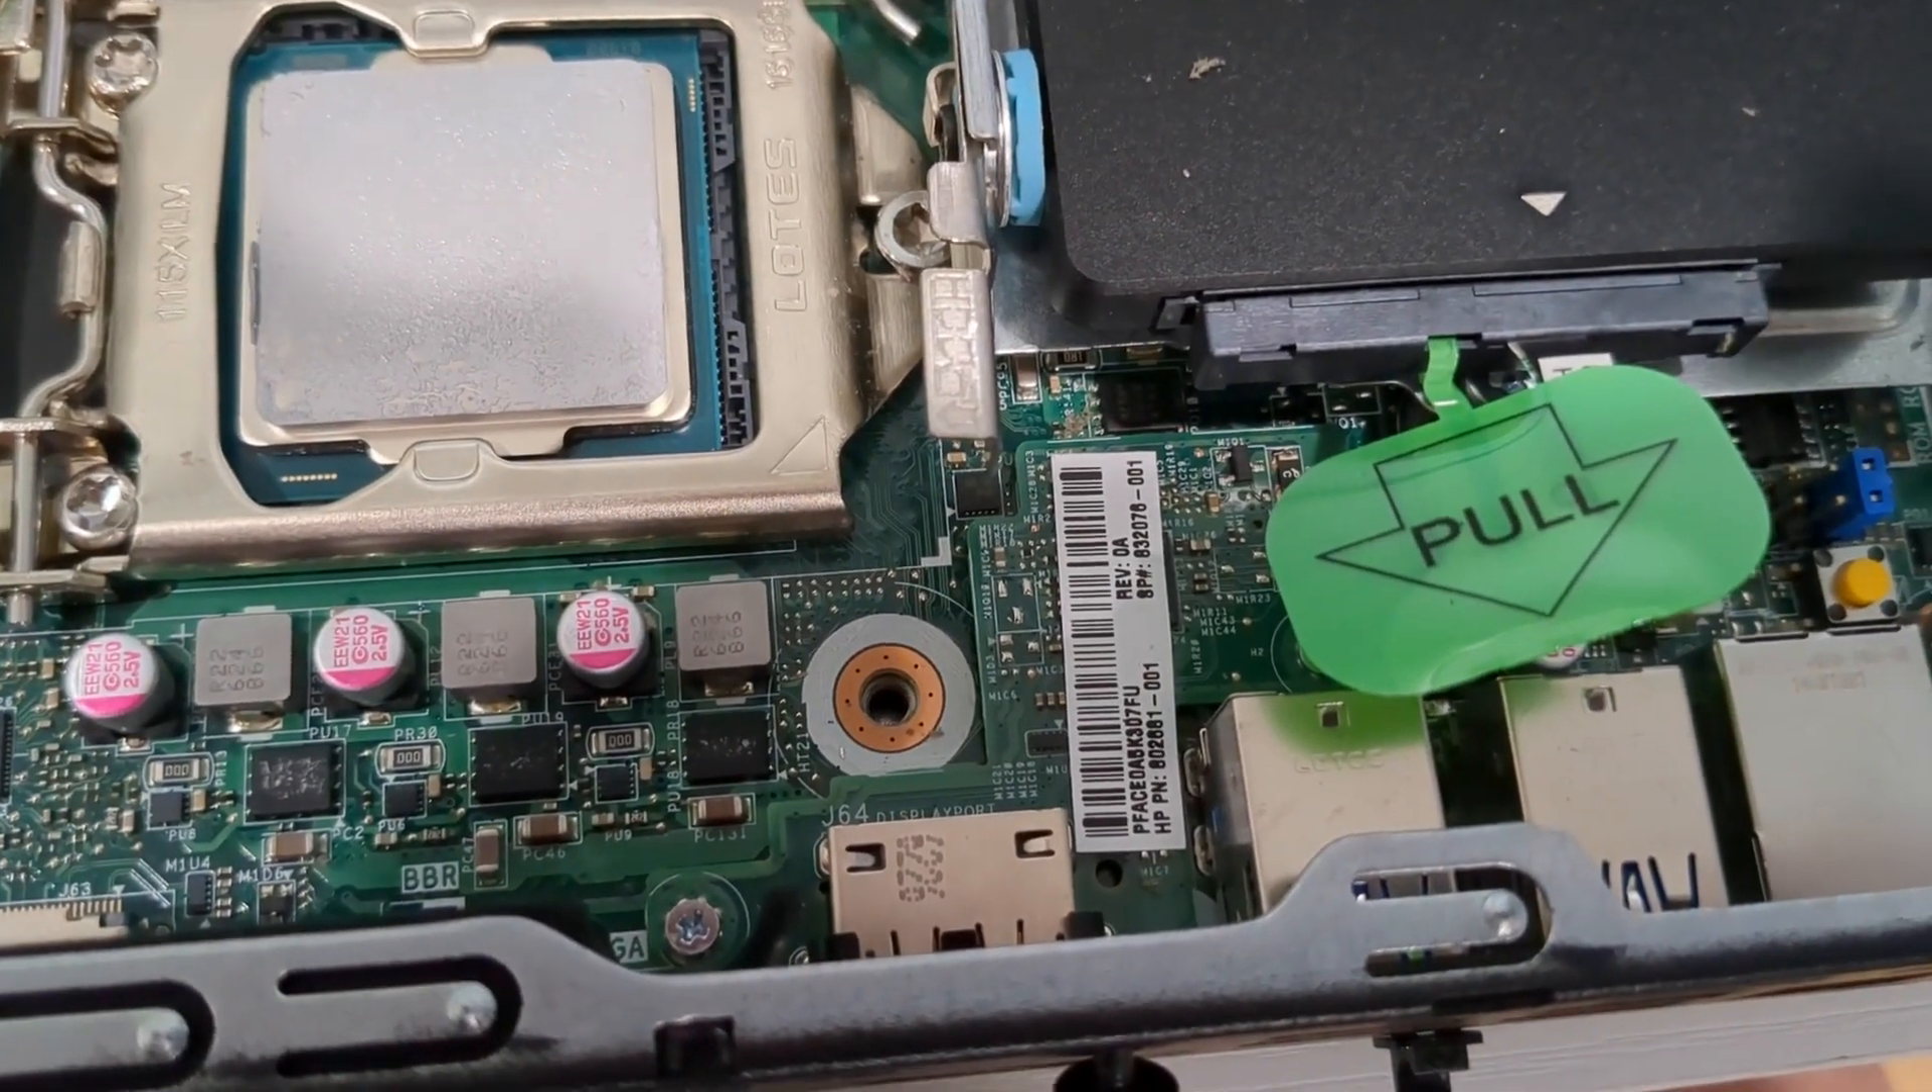Okay, we've got the heat sink removed. It actually has a good amount of thermal paste on it.